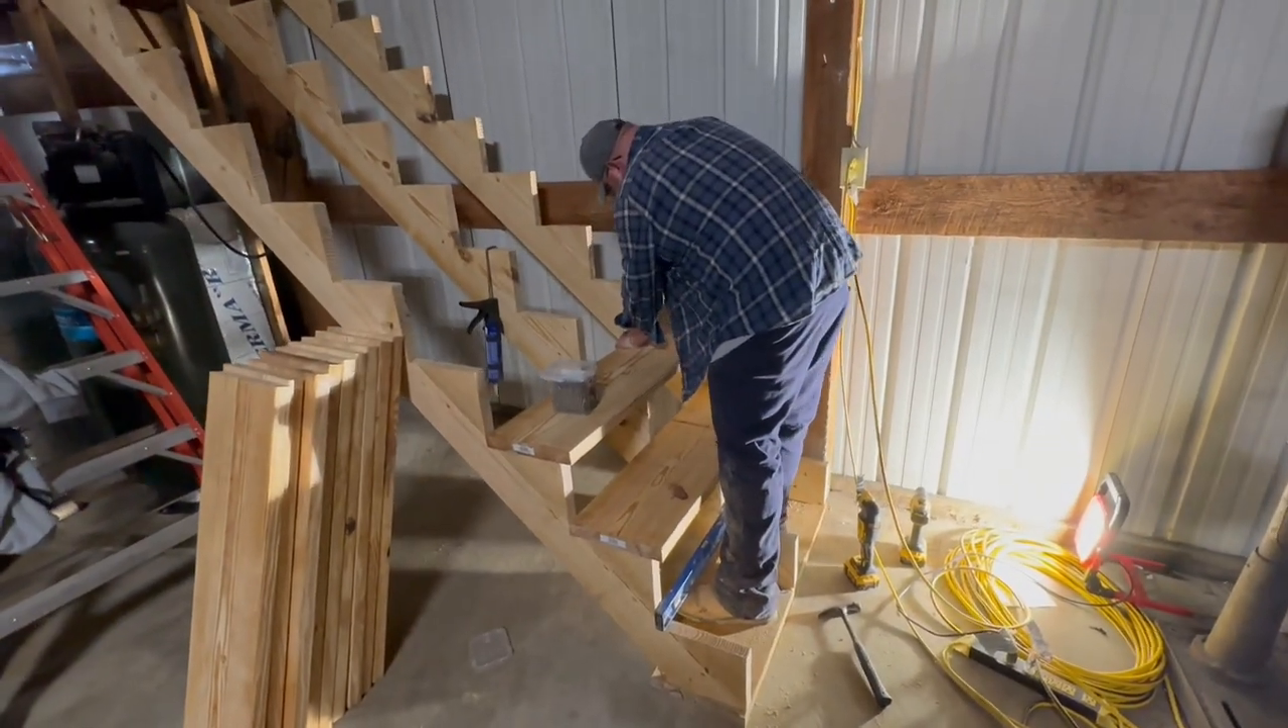Guys we got the stairs hung up.